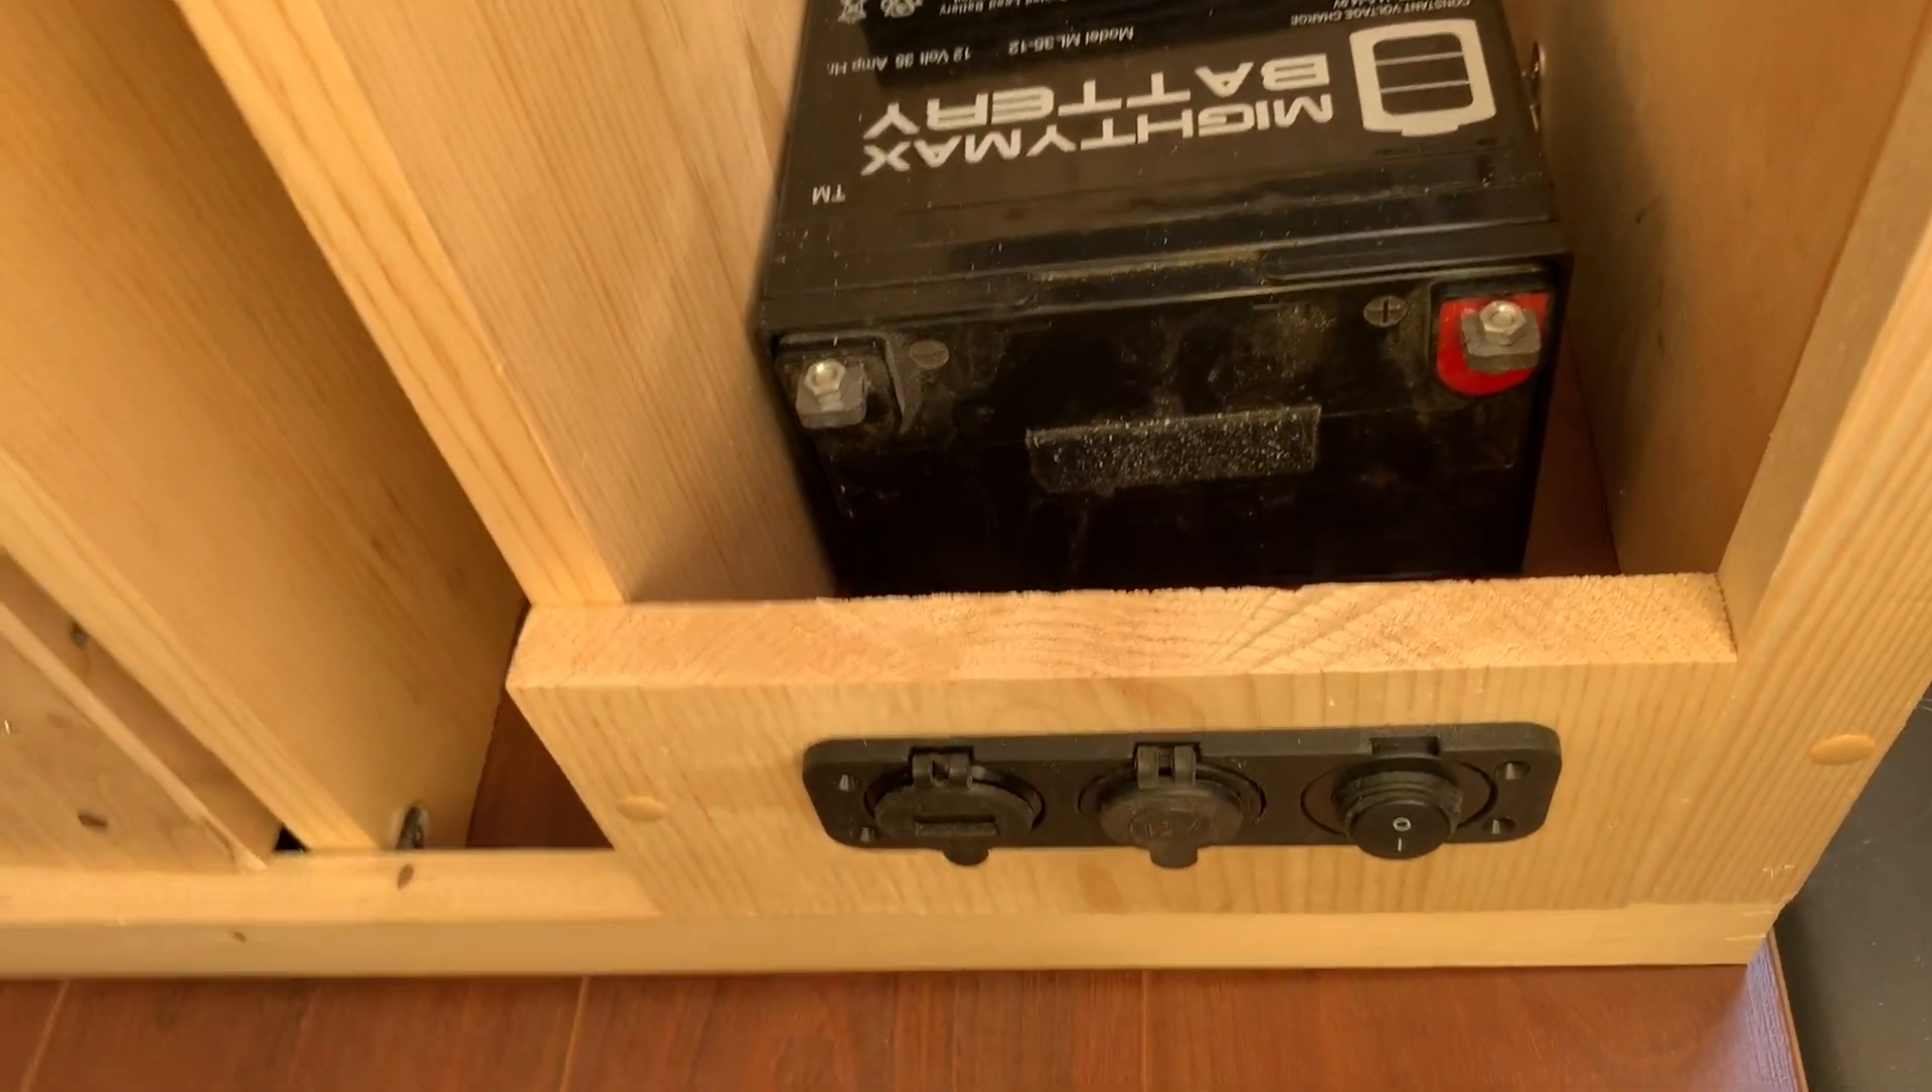I got the terminal board hooked up with the power switch or not hooked up but mounted and now I'm gonna need to hook up the wire wires.